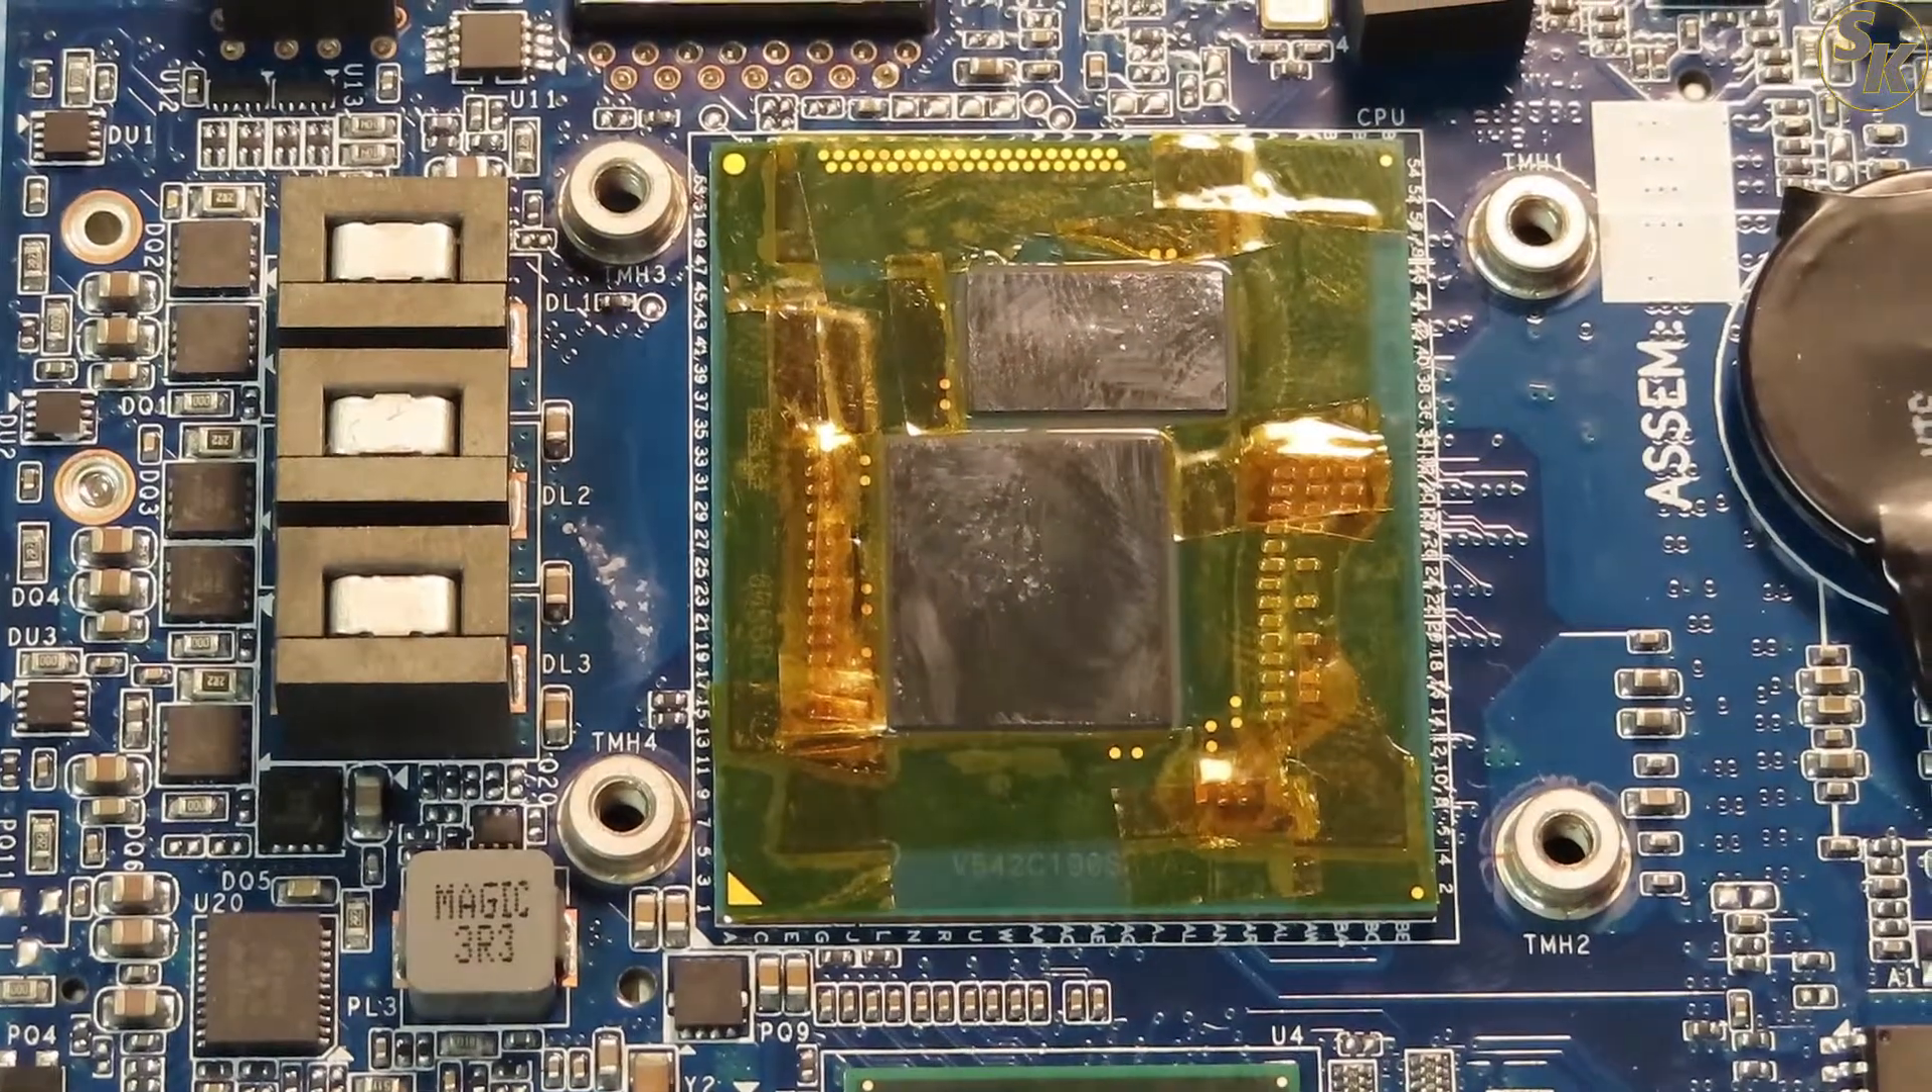With the last of the tape applied to the PCB, it was time for the liquid metal.